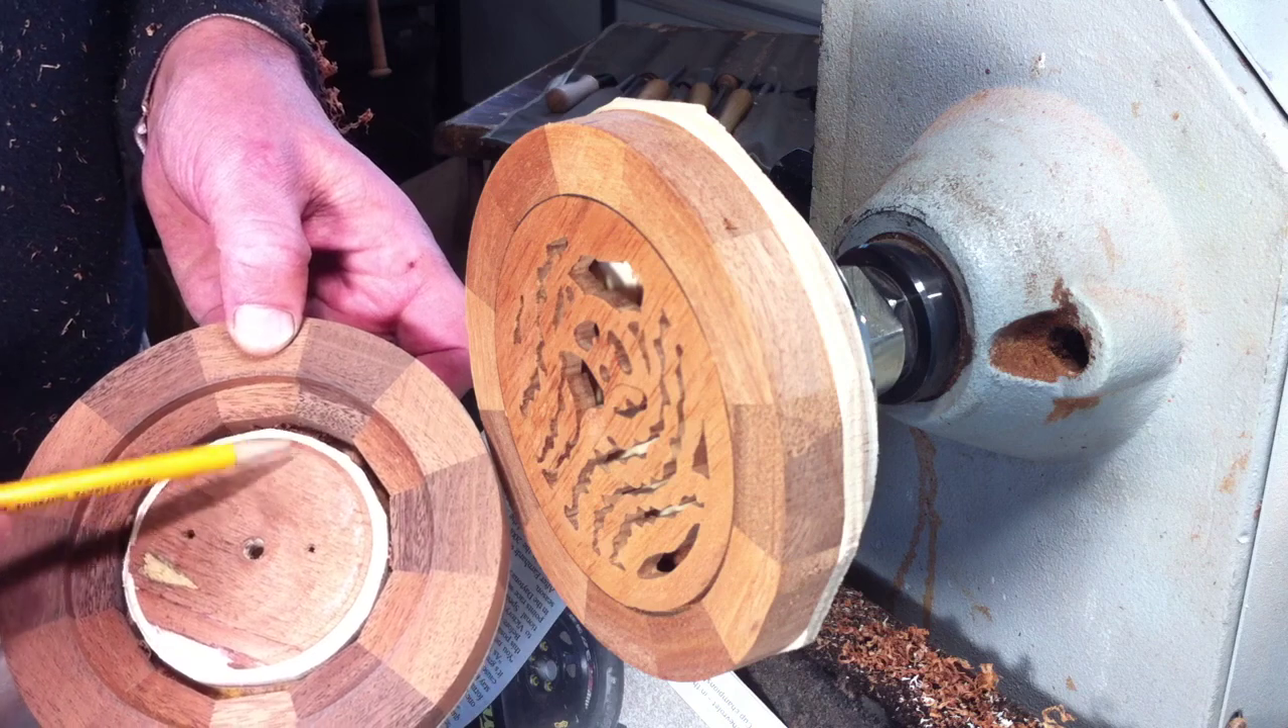I've put our top piece back on the lathe.